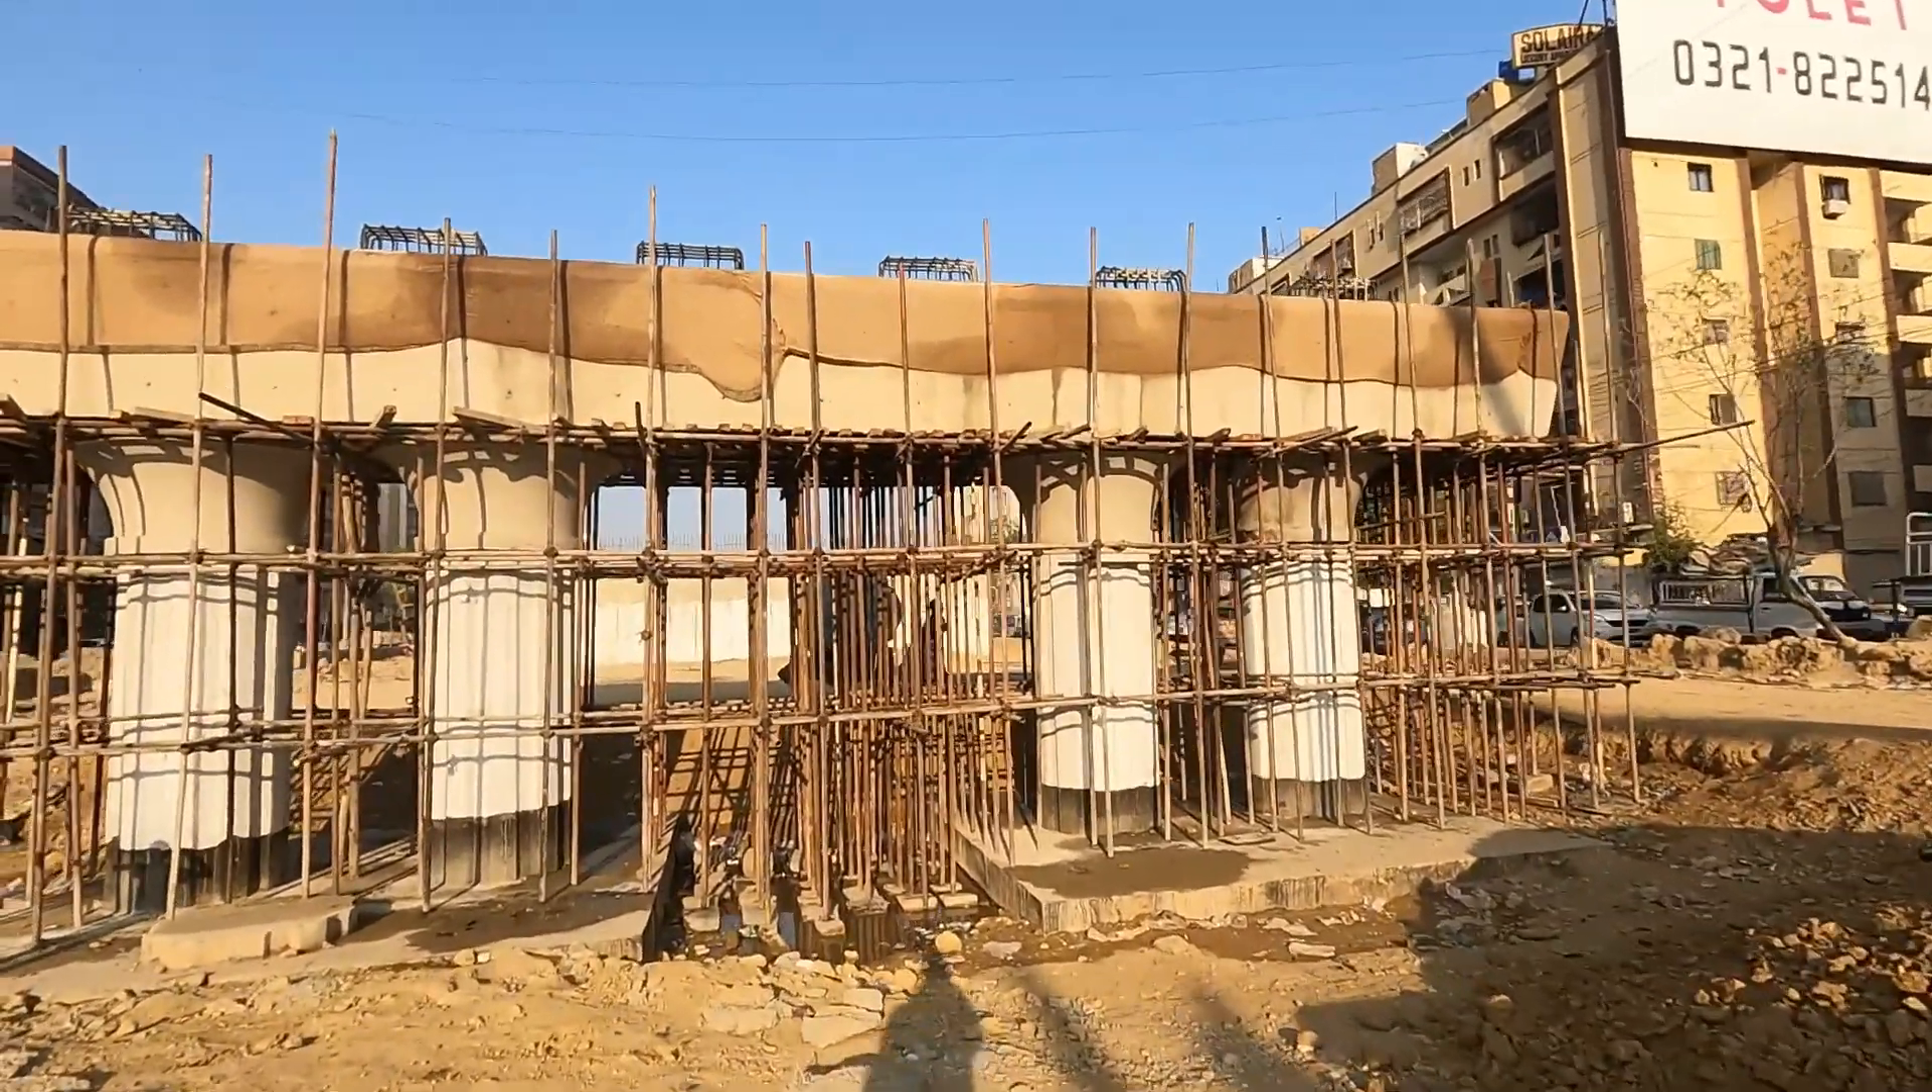आगे आगे अब ये पिलर लग गया गया देखो सामने बीम भी नजर आ रहा है आपको बीम भी लग गया है।